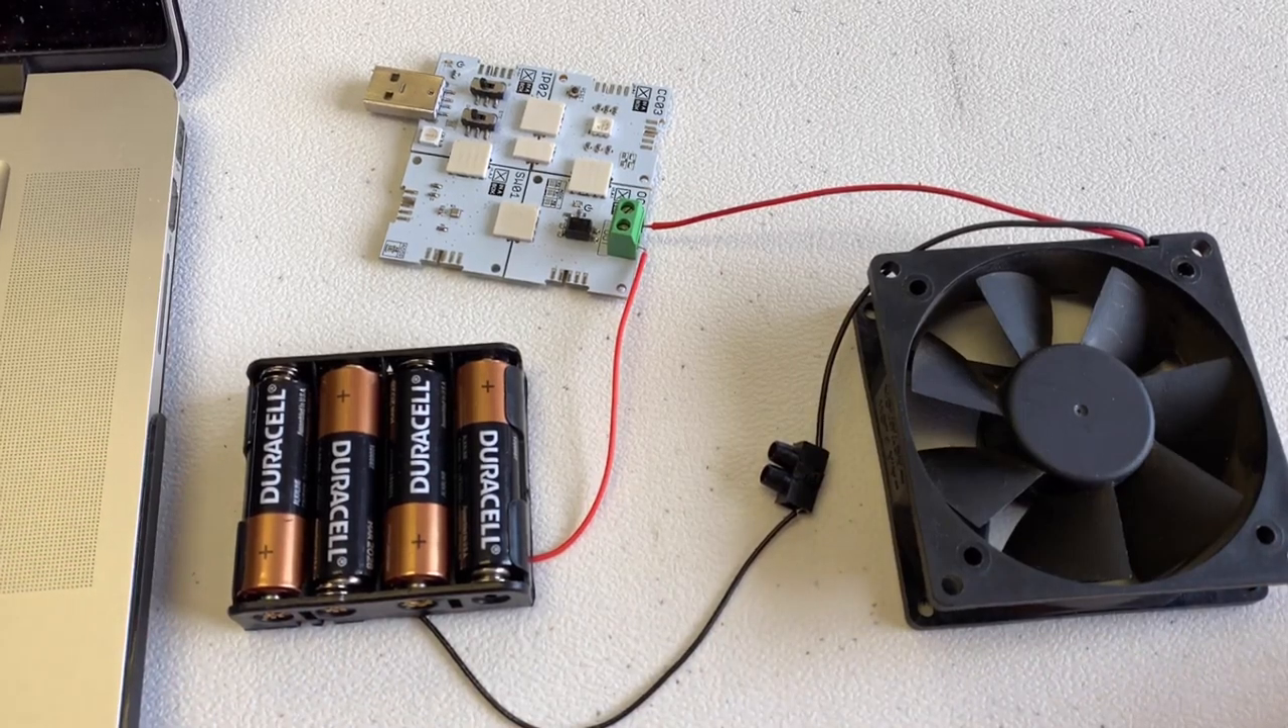So we have our fan connected with a black wire, and we have the two red wires going into a circuit.